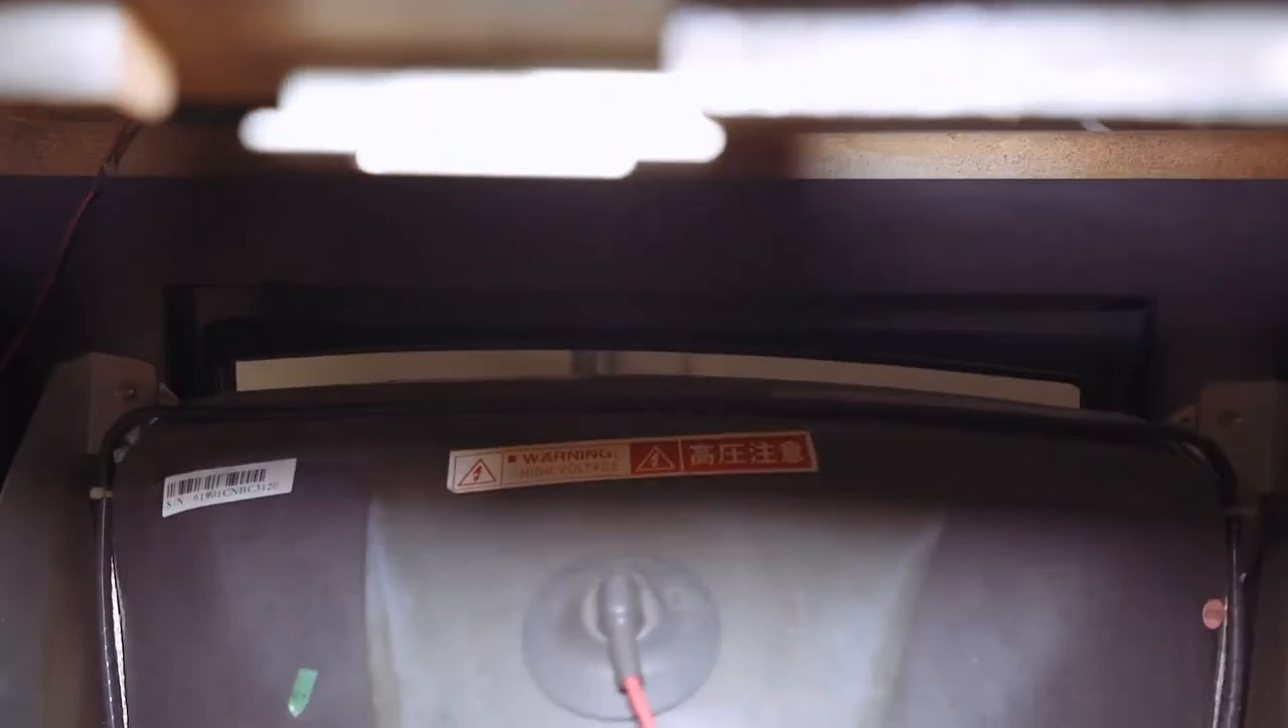You see the little gap from right there at the top of the bezel to the top of the monitor.